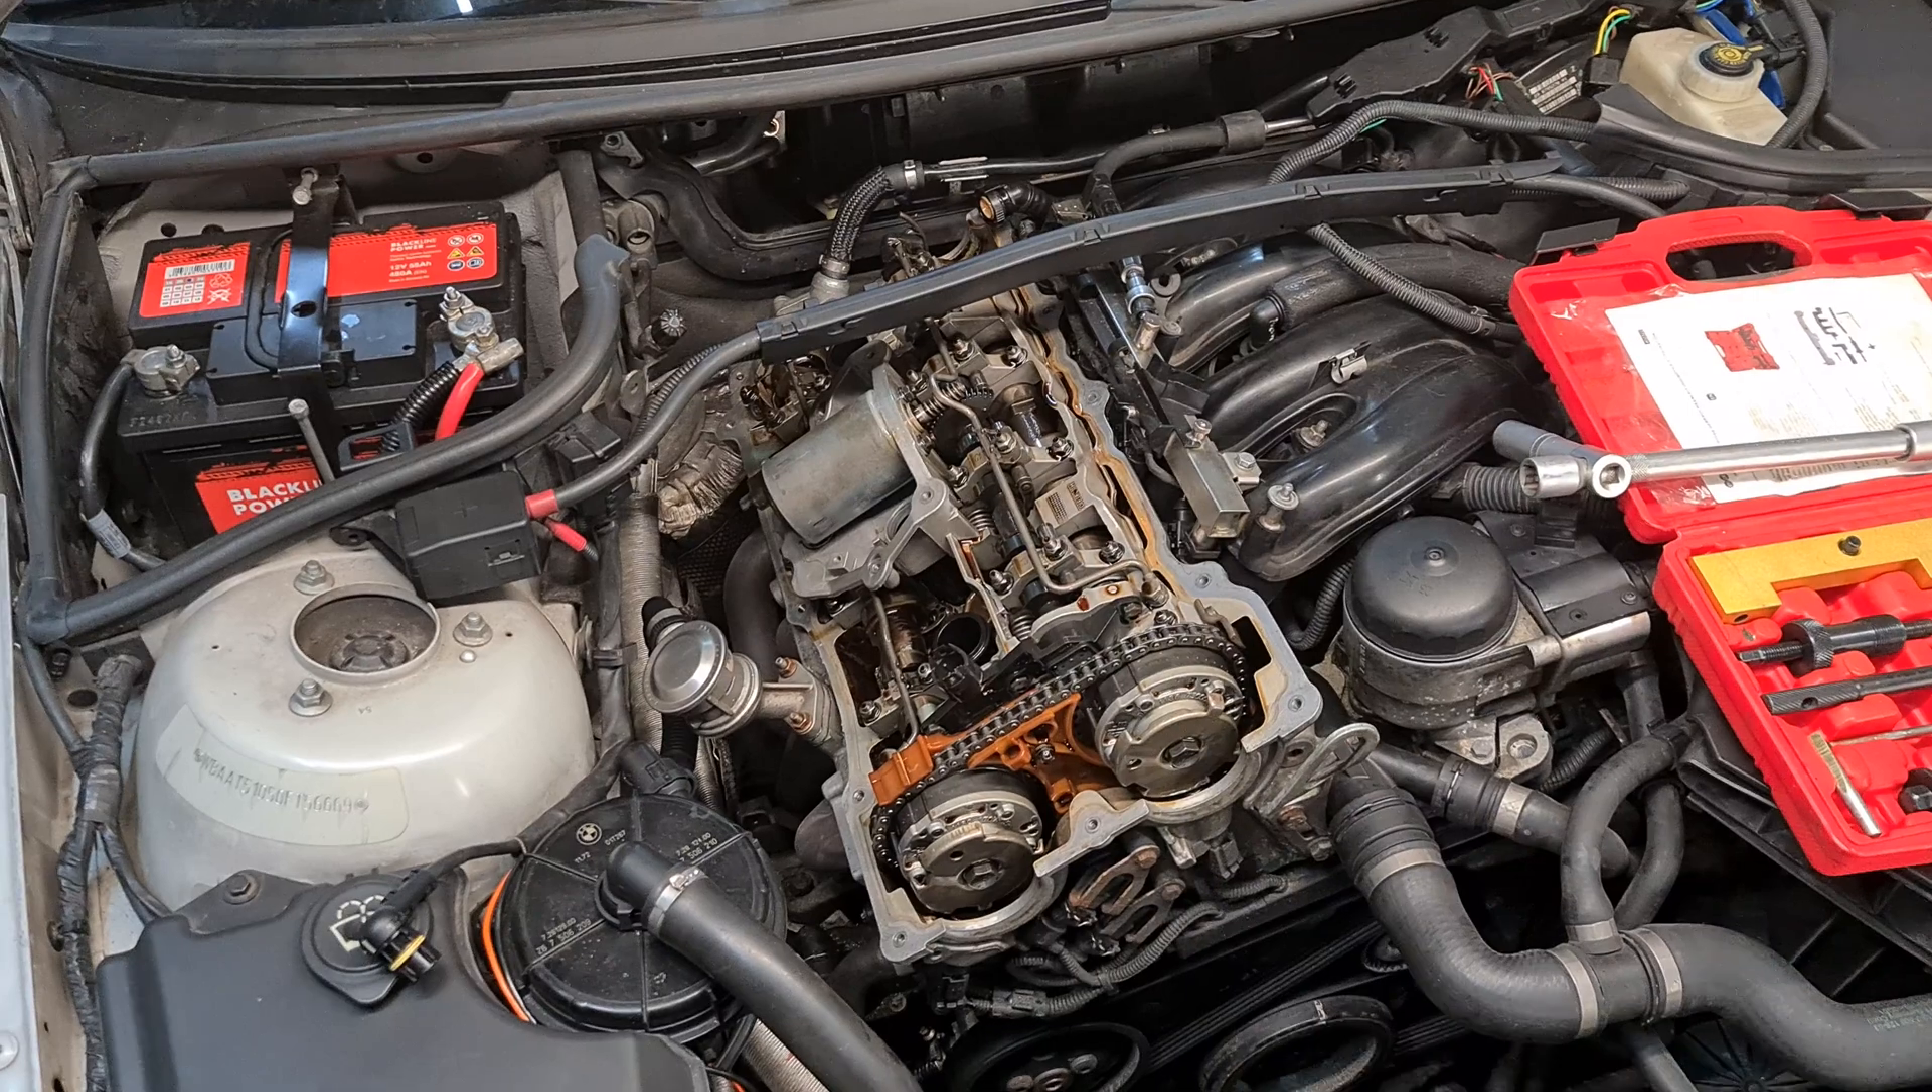And the valve cover is off.